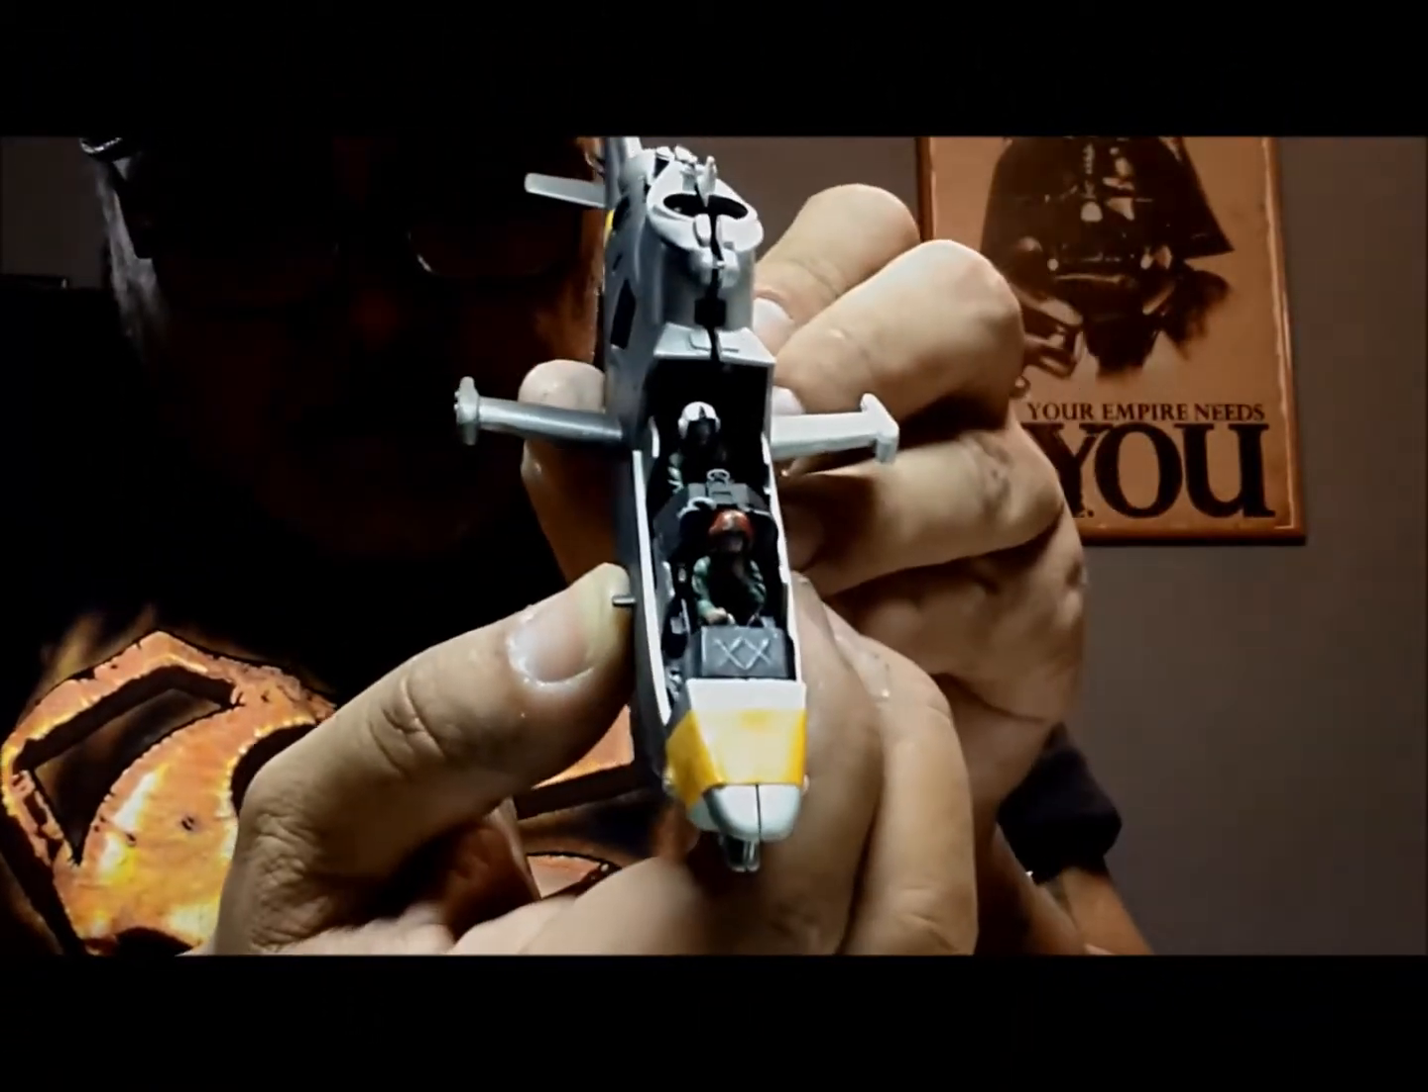I got the cockpit in it's not glued in as you can tell i'm just dry fitting everything at the moment.